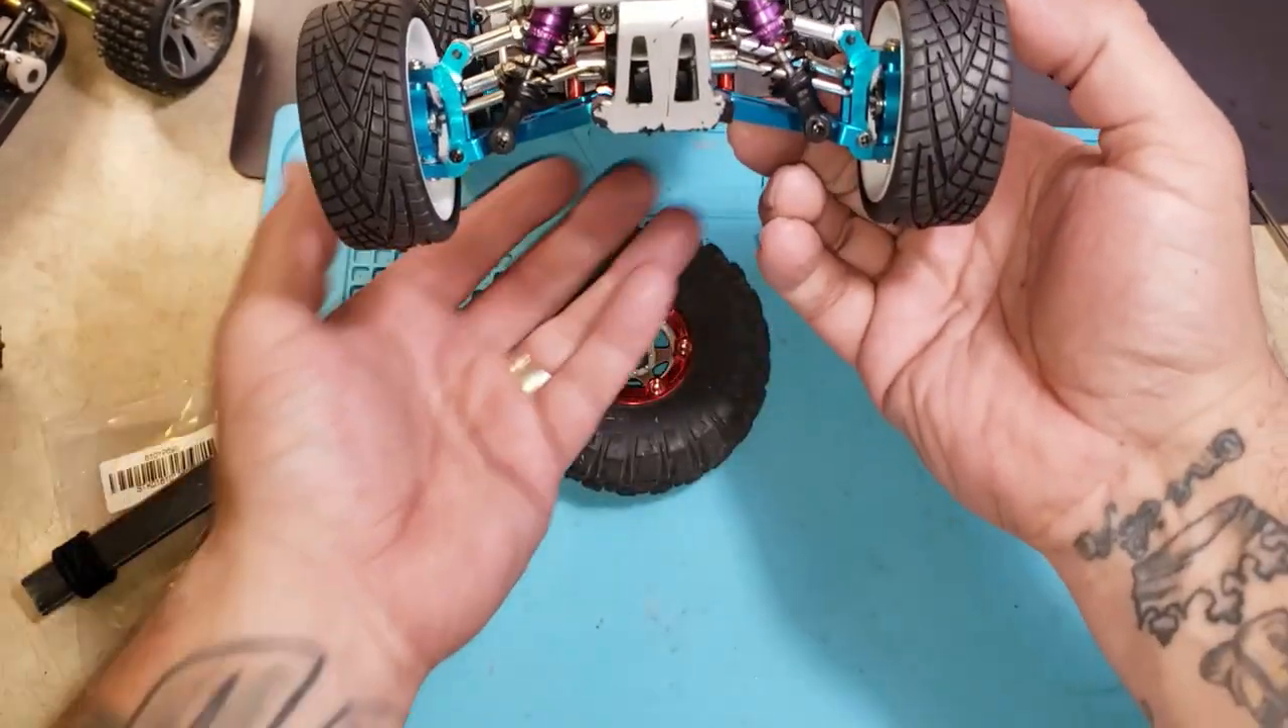Pretty sharp looking too. Okay, got my wheels on and actually it looks really good other than, you know, she's pretty square.